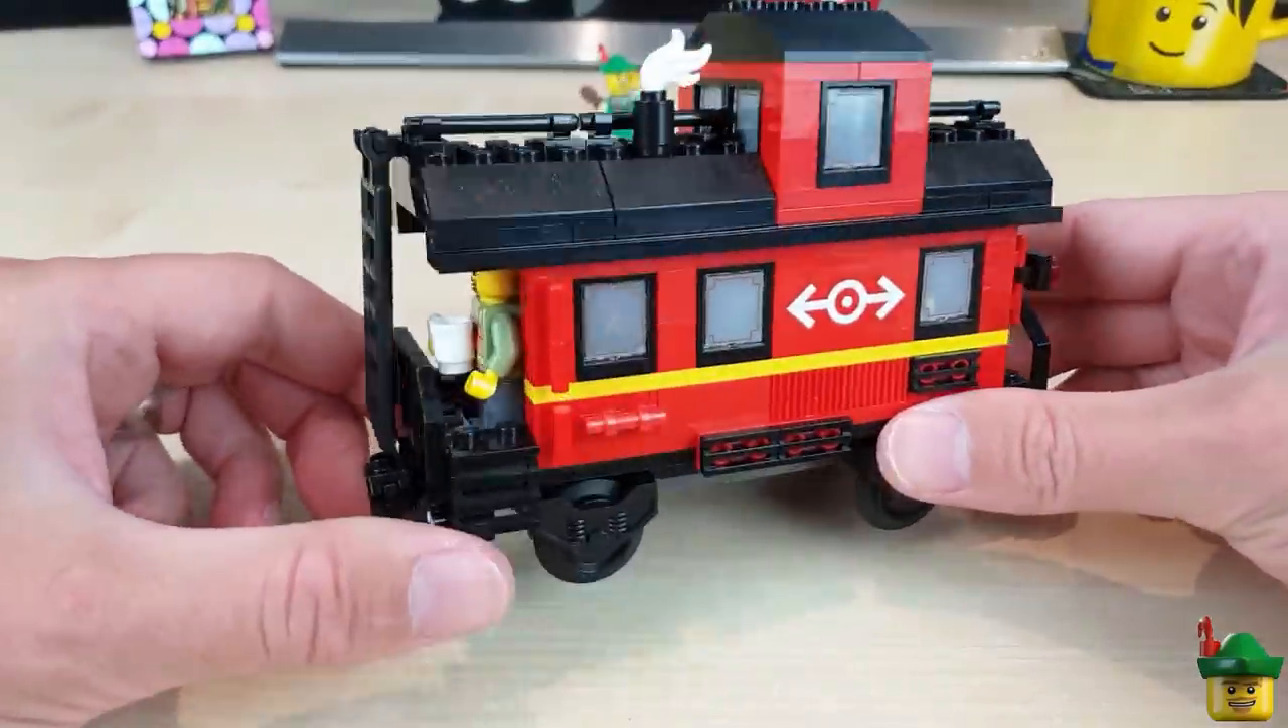And there we are. The finished caboose. With the frosted windows all the way around.